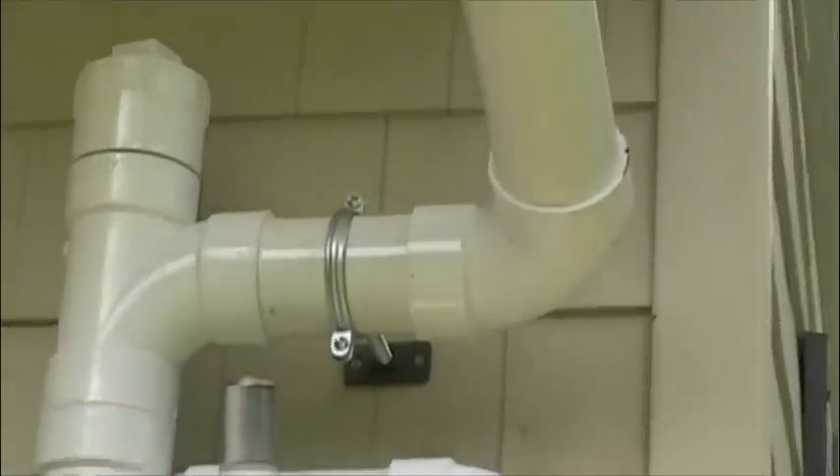I then installed these brackets to secure the pipe to the house.